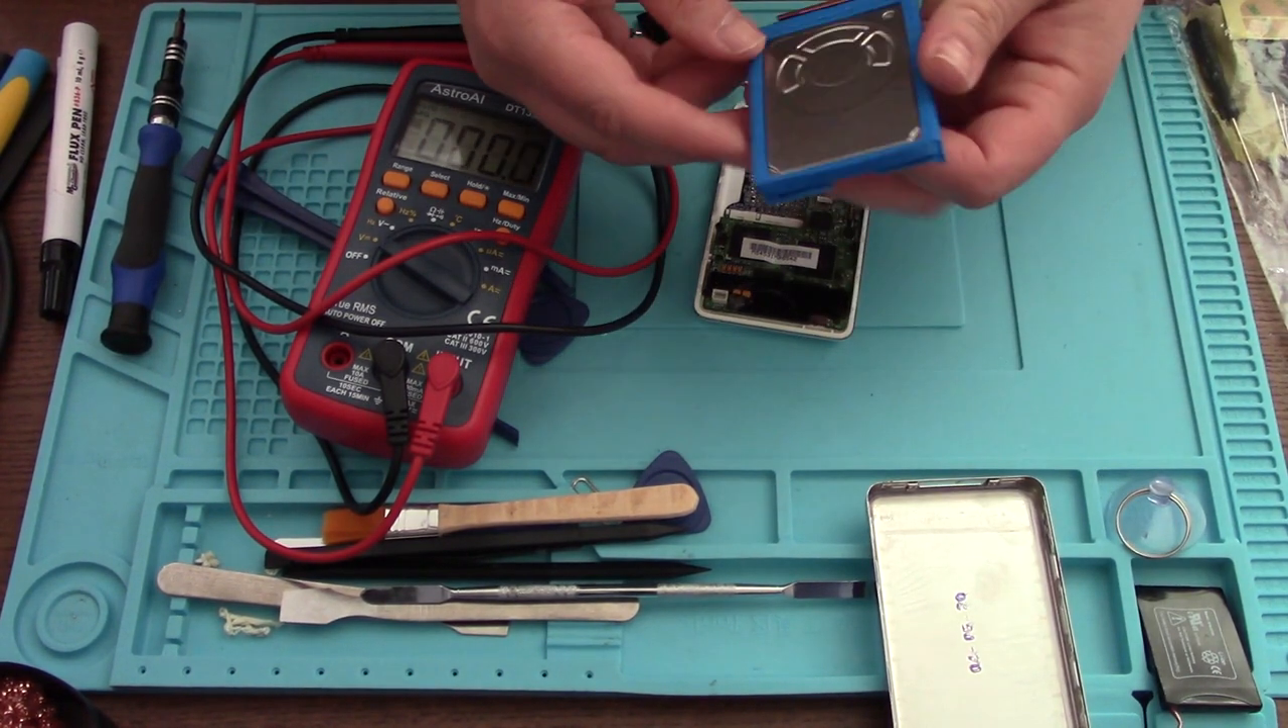Okay, so I've just taken off the hard drive to make it a little bit easier.